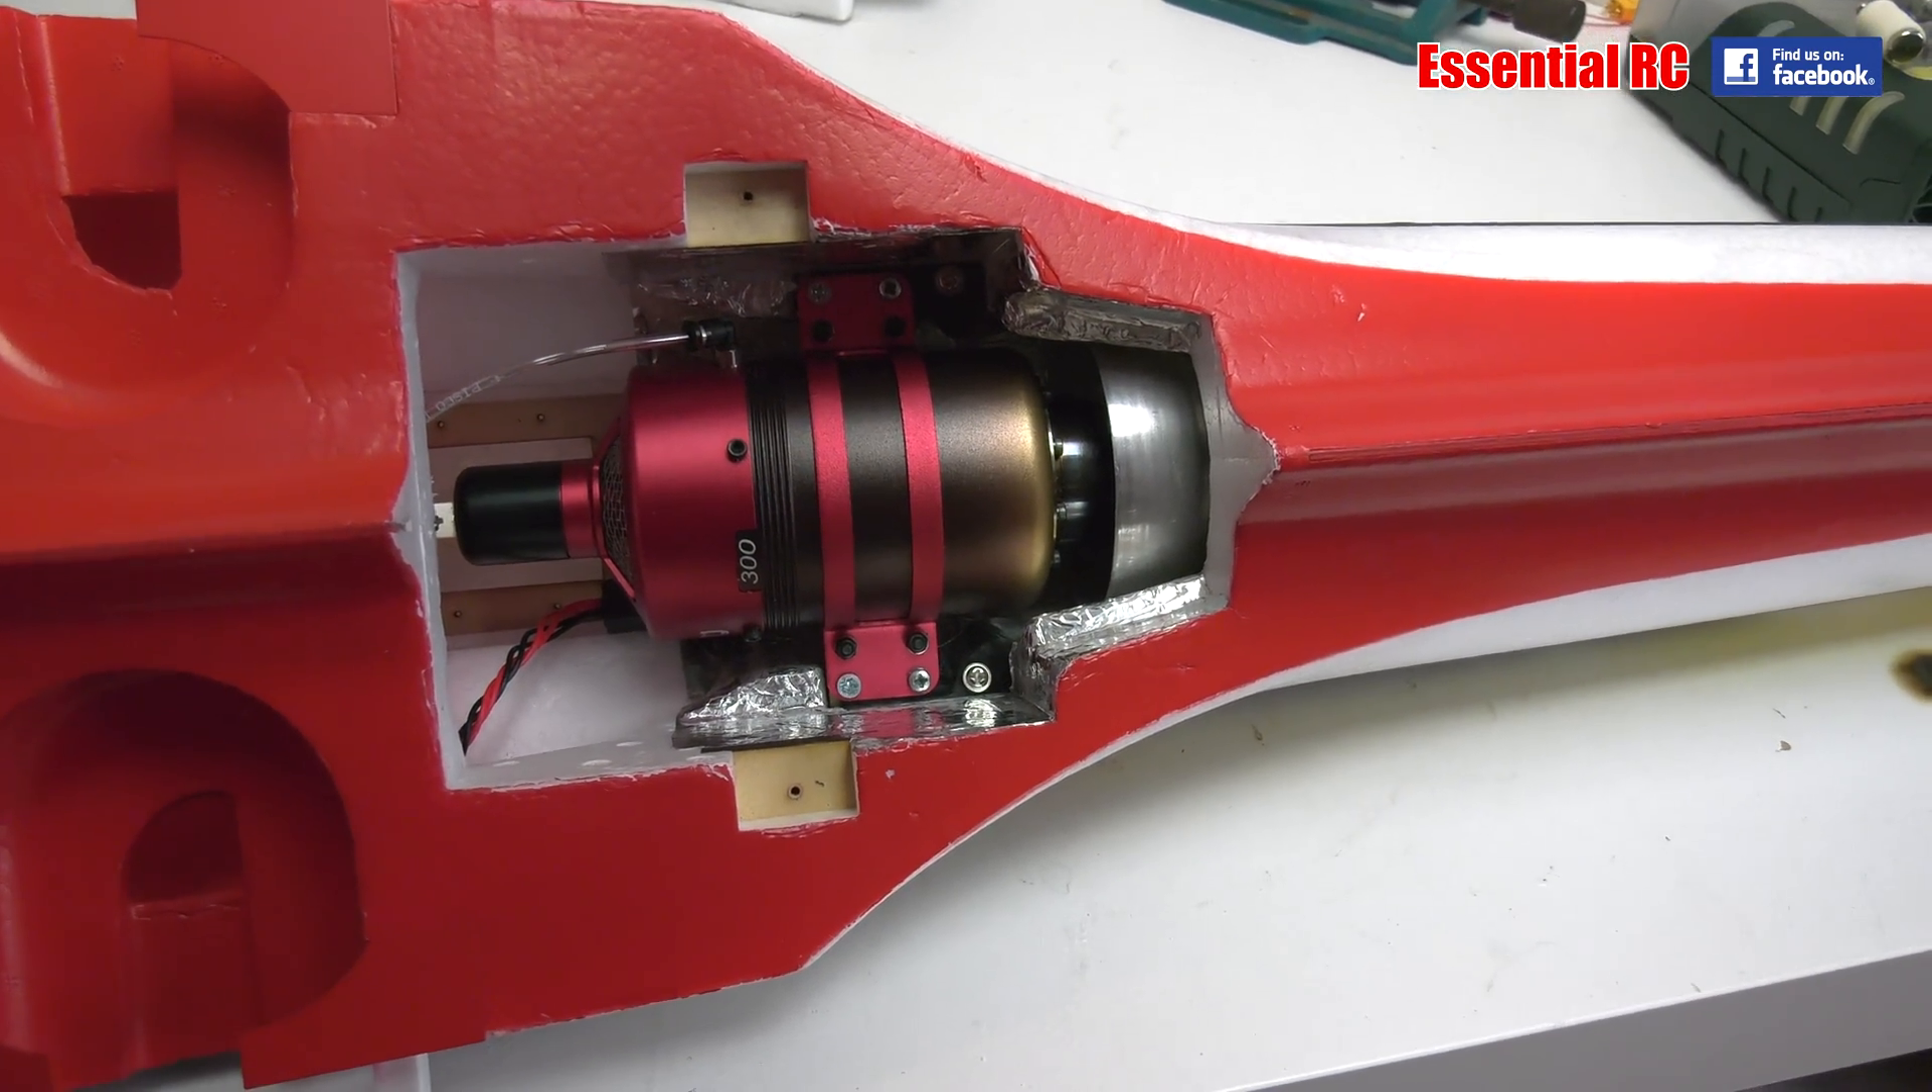You can see that I've got the engine in place and that's held in place by those two brackets which extend out.